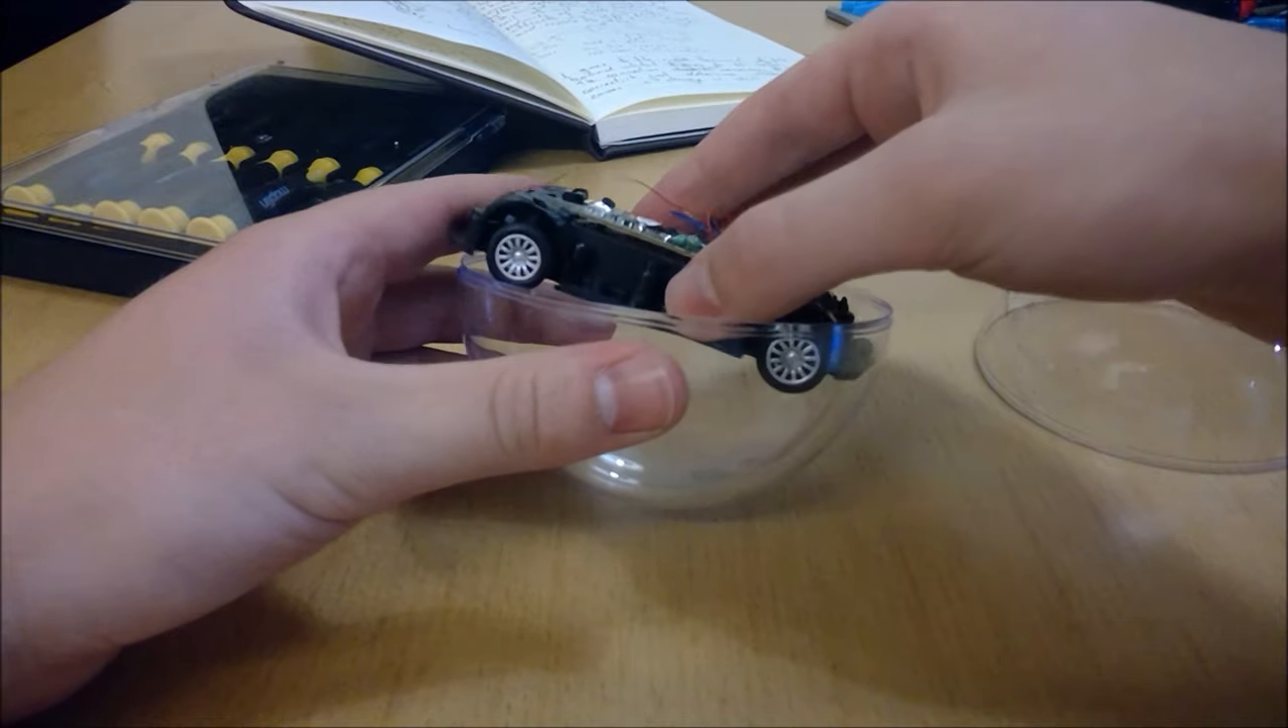The only thing is as you can see the car doesn't properly fit.